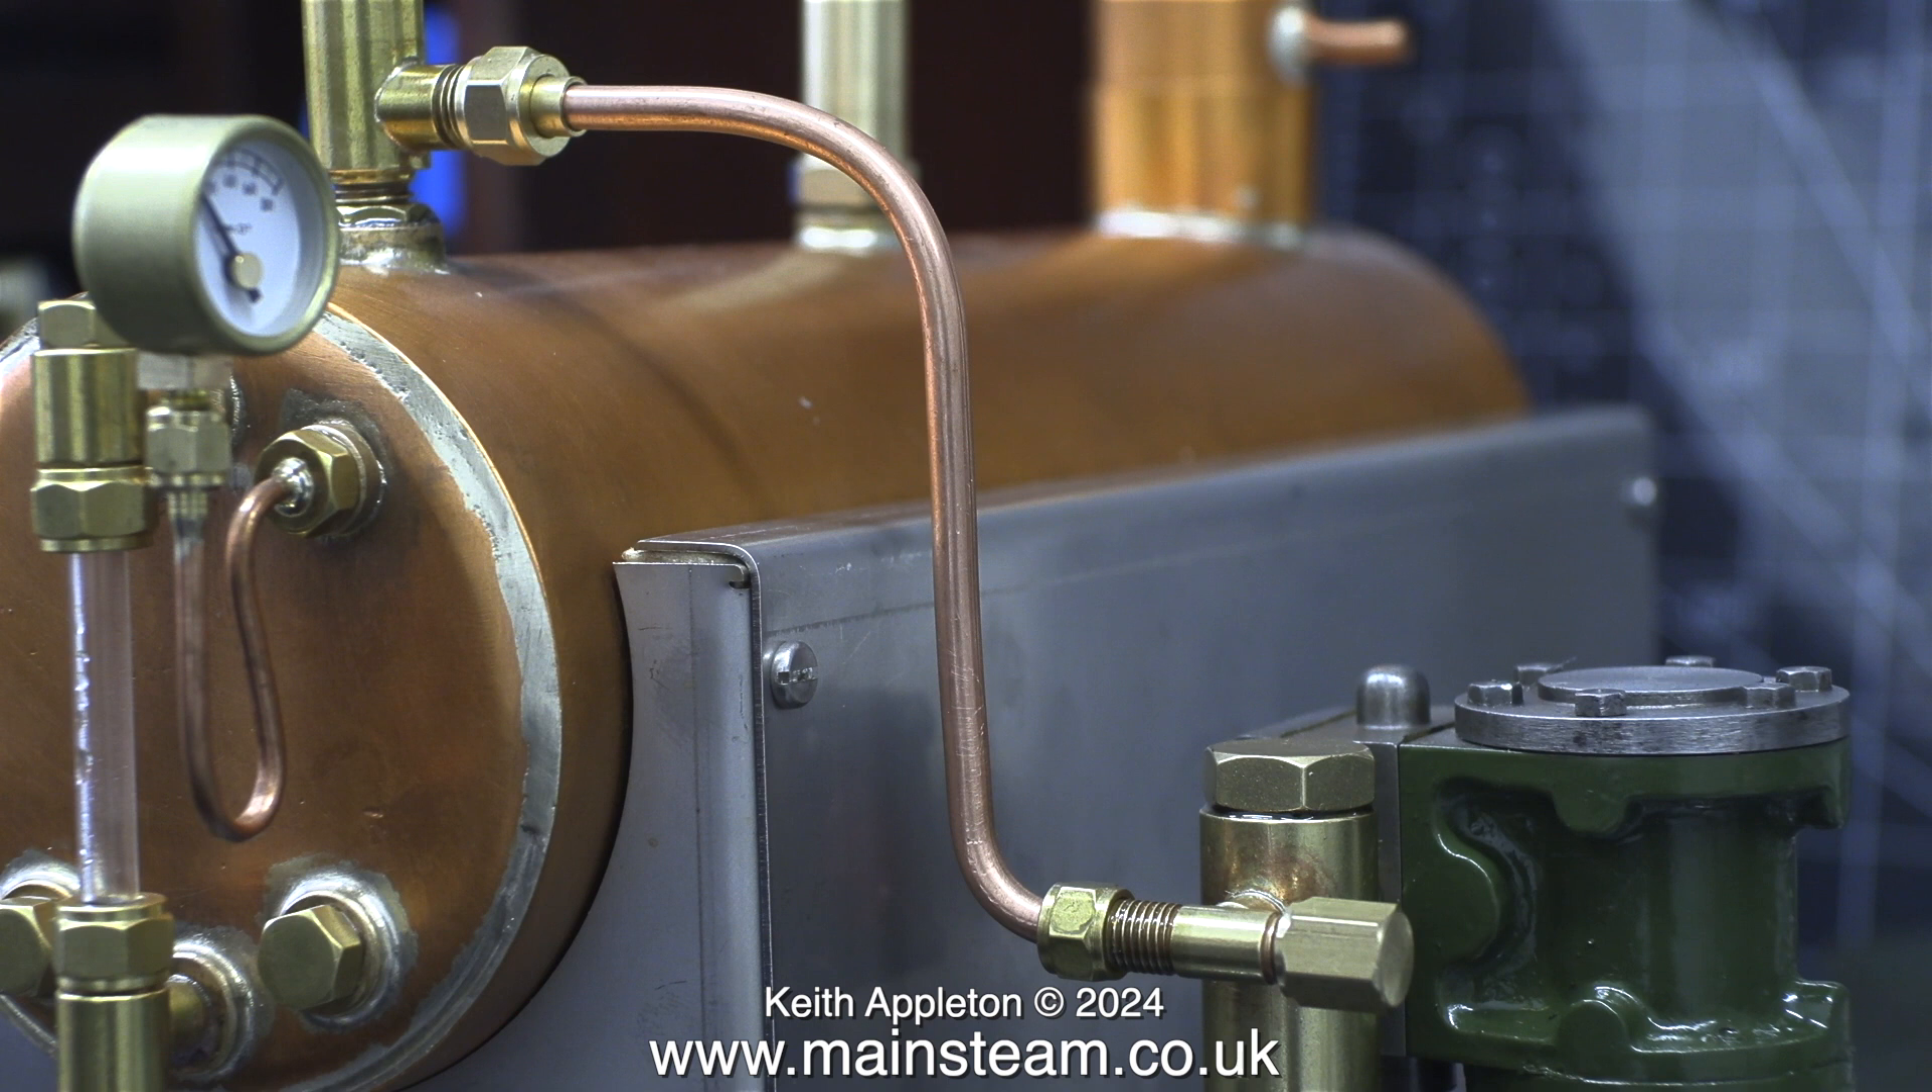A test fitting position shows me that the pipe is the correct length and the parts are now ready to be taken into the main workshop for silver soldering.